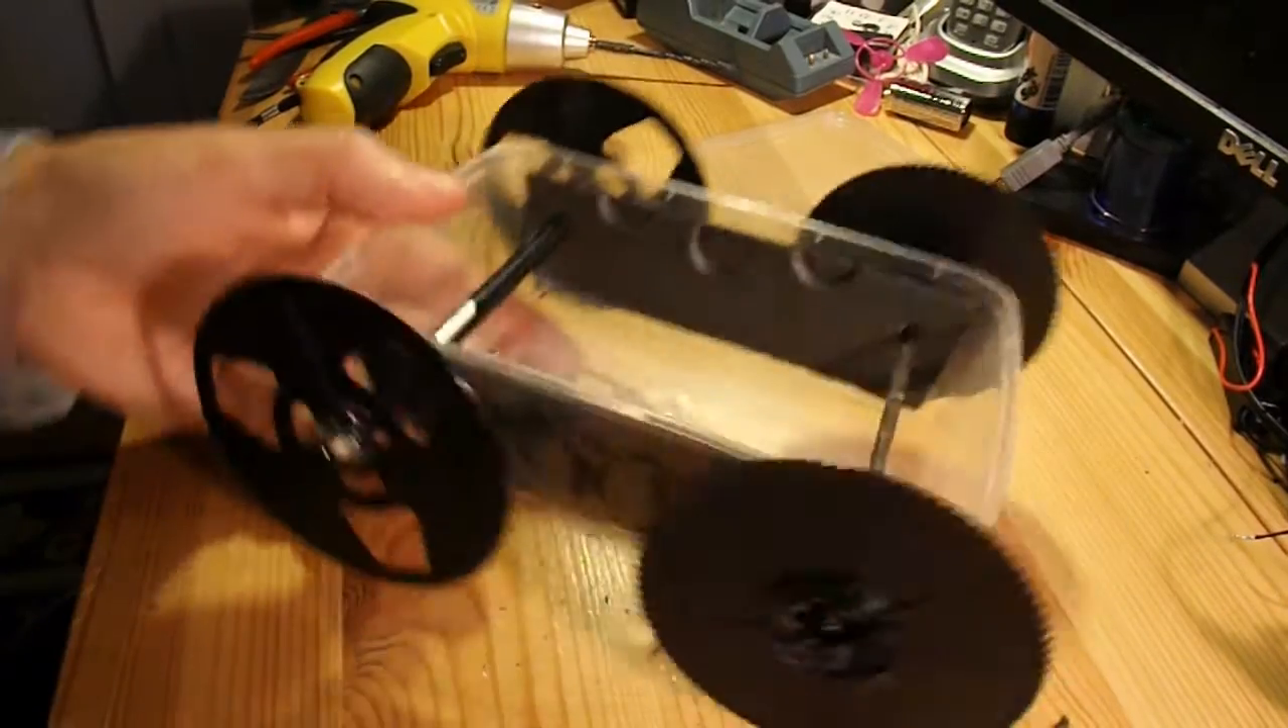Right, there we are, back wheels and front wheels in place.